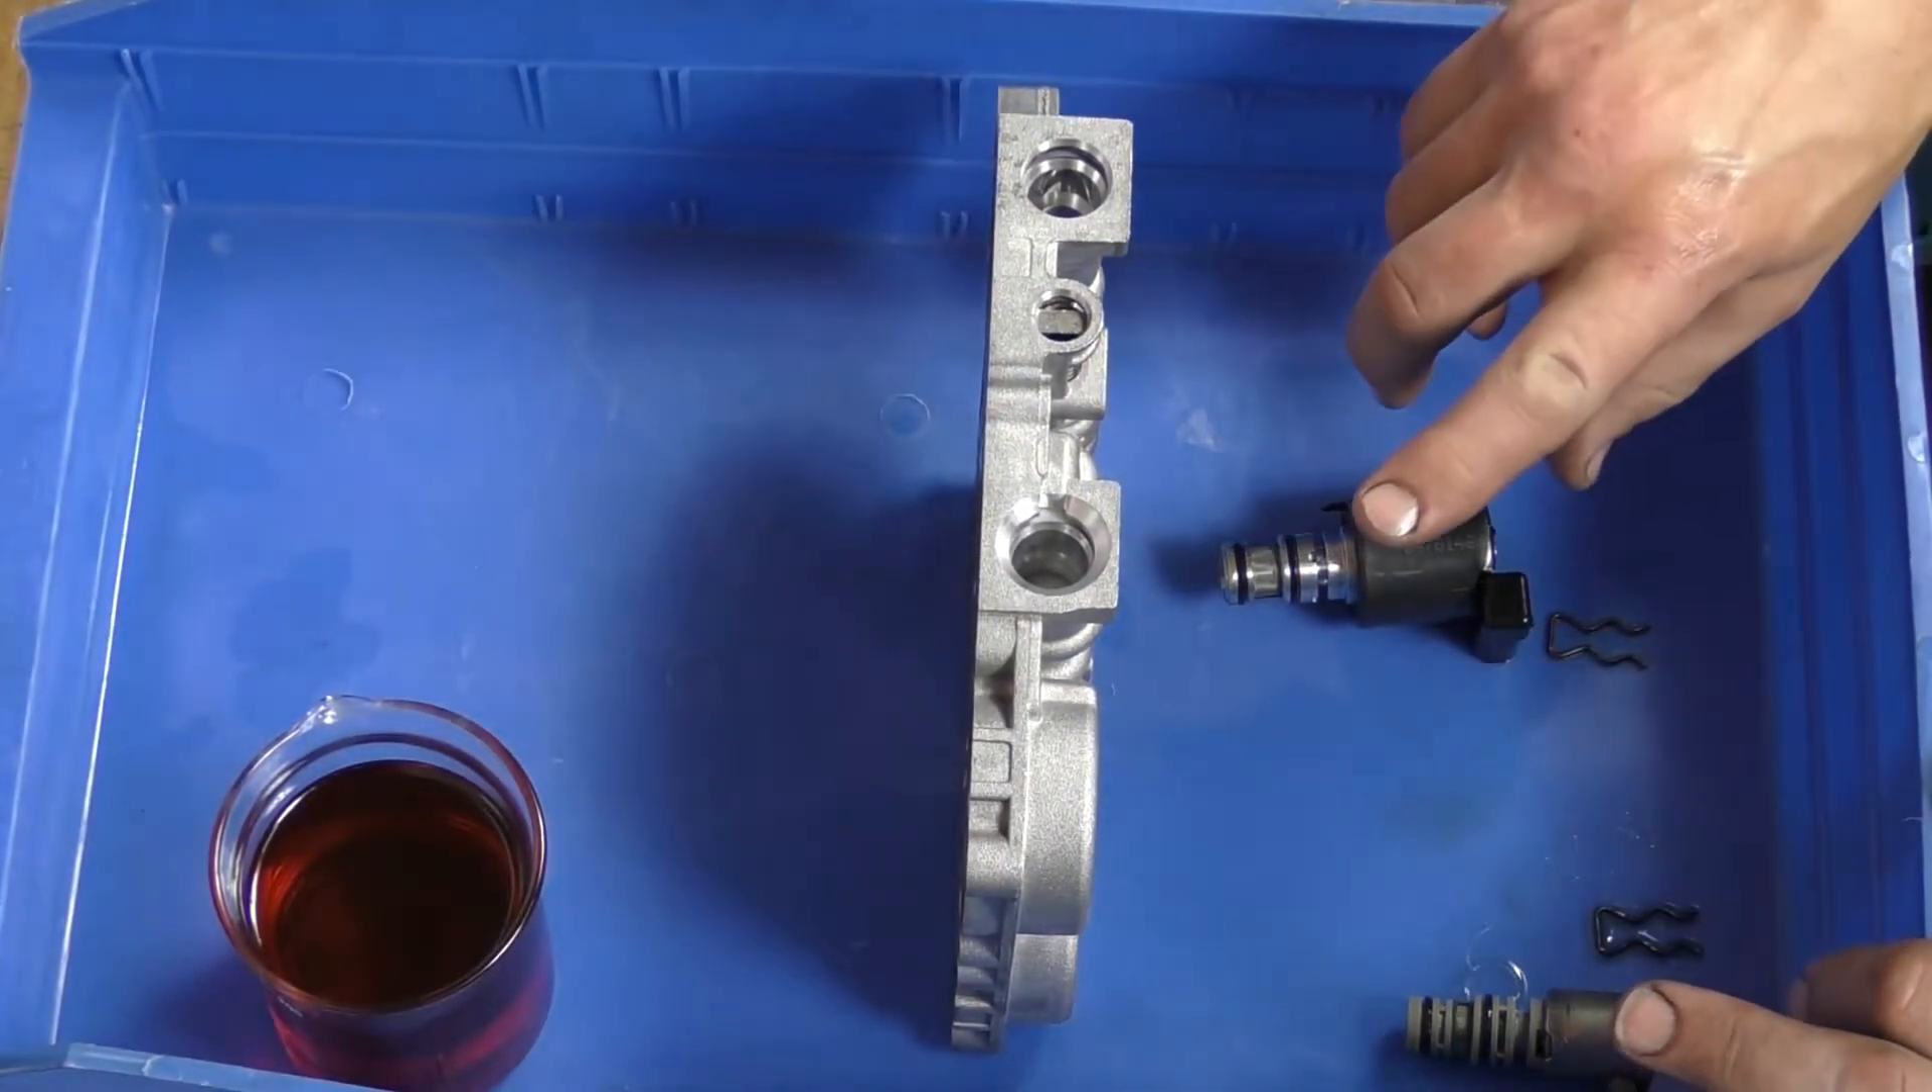So all I've got left to do now is install my two valves.